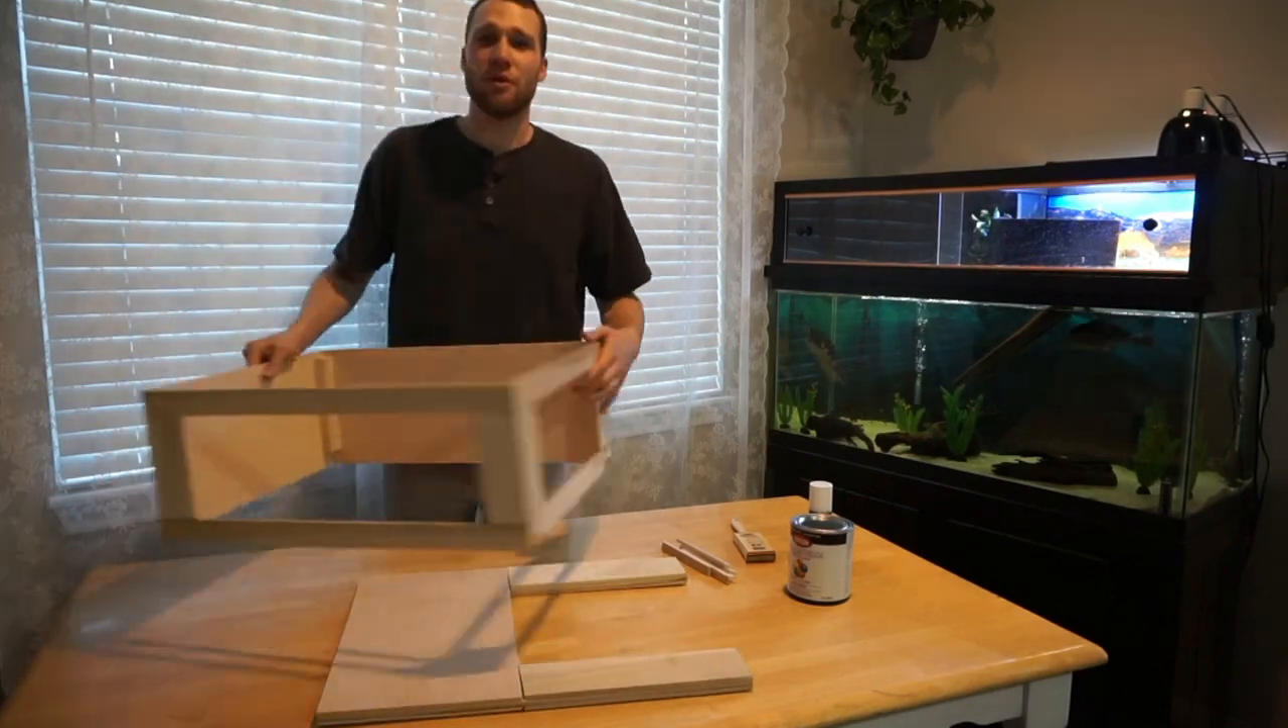I purposely did not glue our walls to the platform itself because it's going to make painting a lot easier.